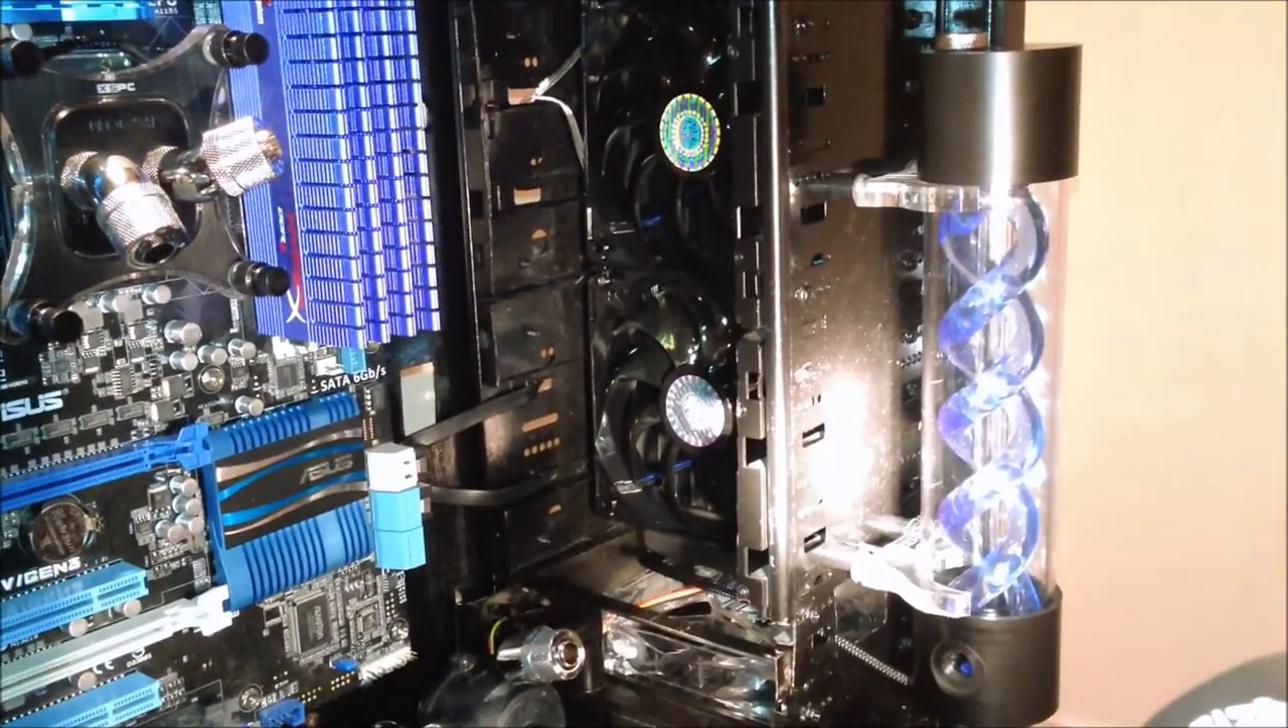Alright, so I got the Frozen Q reservoir mounted and my pieces are coming tomorrow.